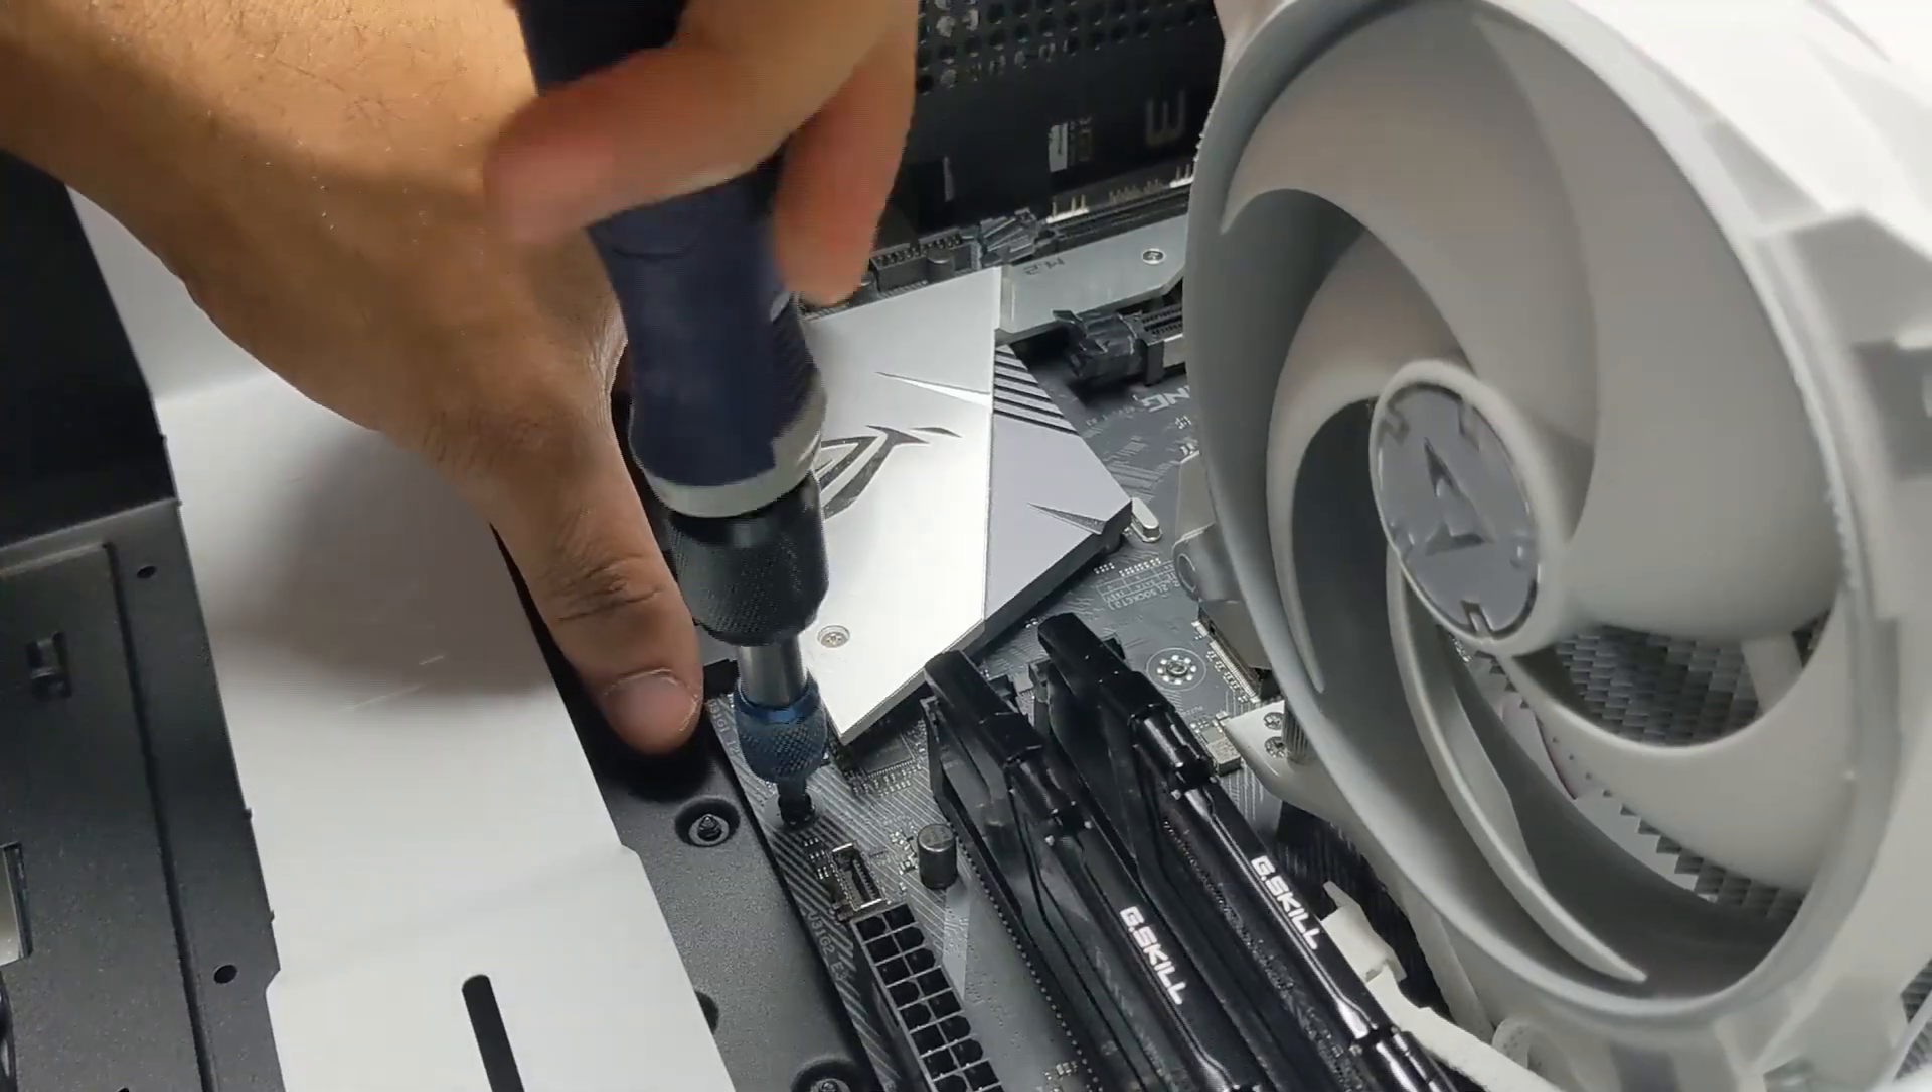Now with the motherboard sitting inside the case we just have to screw it down to make sure it's properly mounted inside.